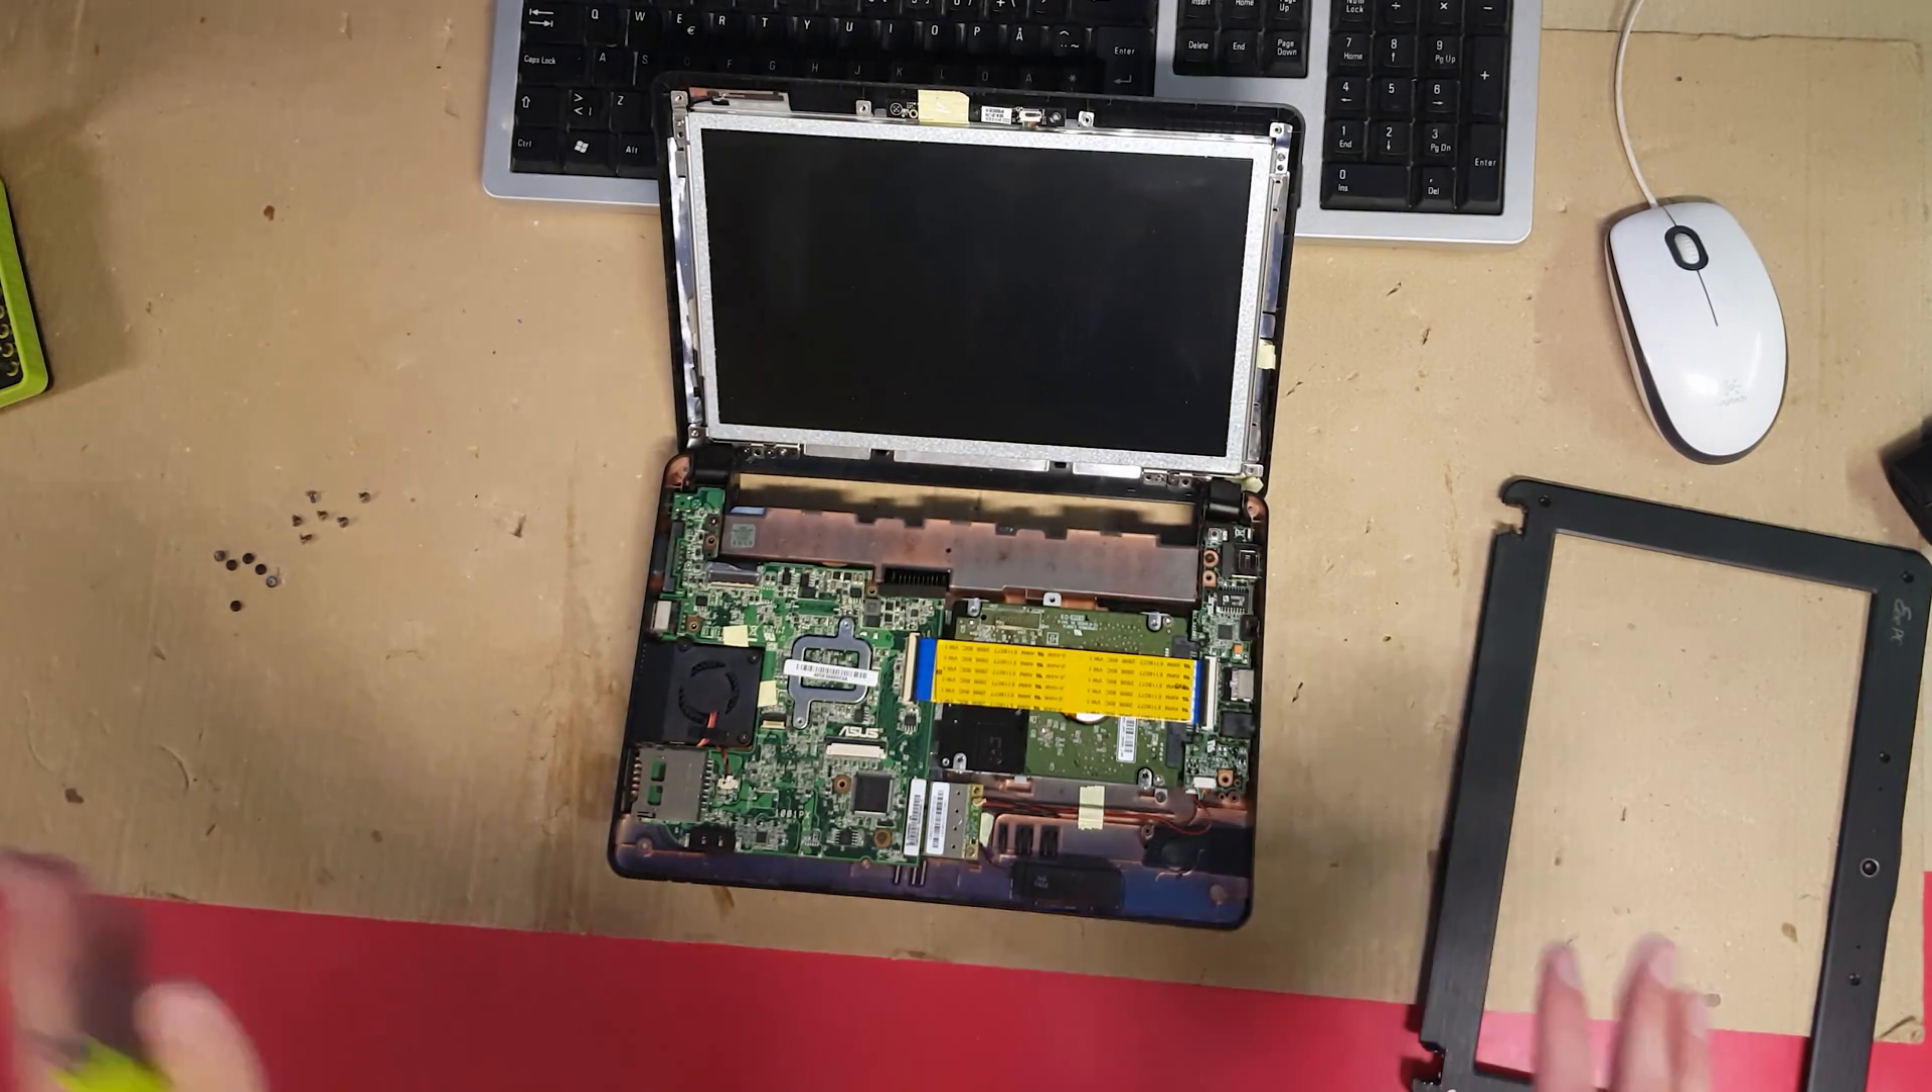So we got the frame off, but actually we probably should have first removed the motherboard and the hard drive and the other stuff because it's not really supposed to come off this way.